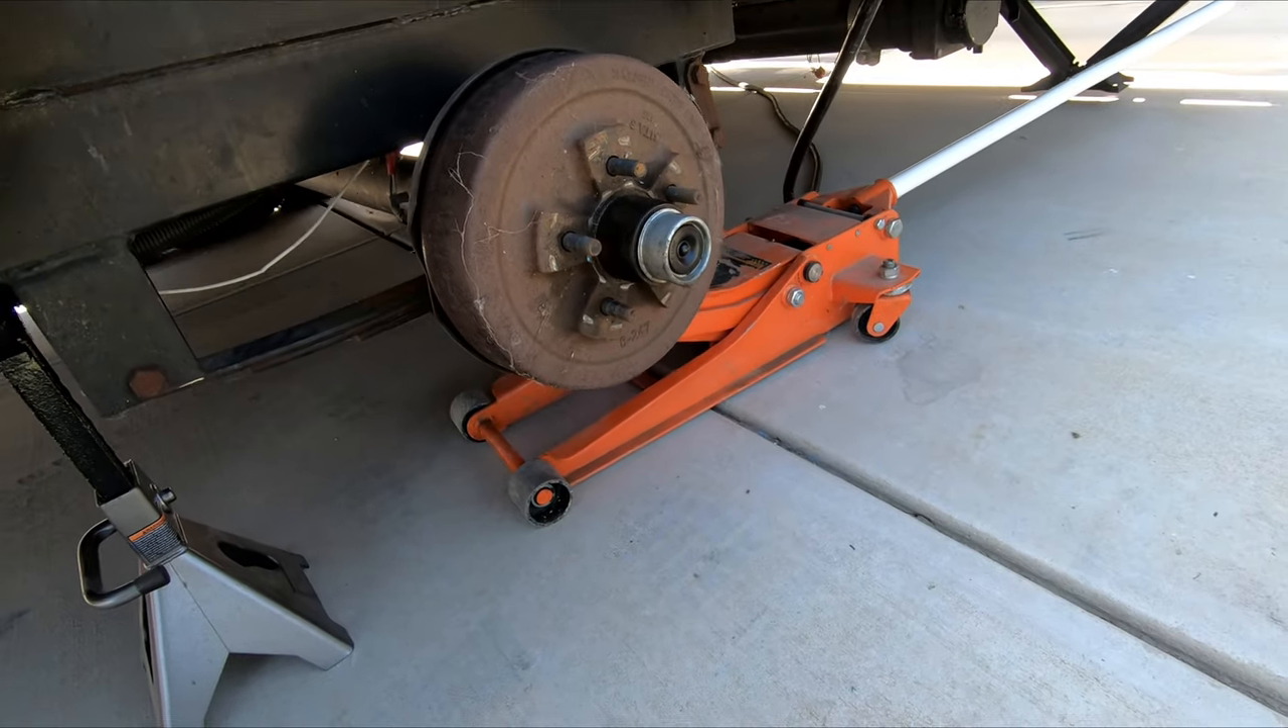I've got everything up in the air. I've got the wheel off.